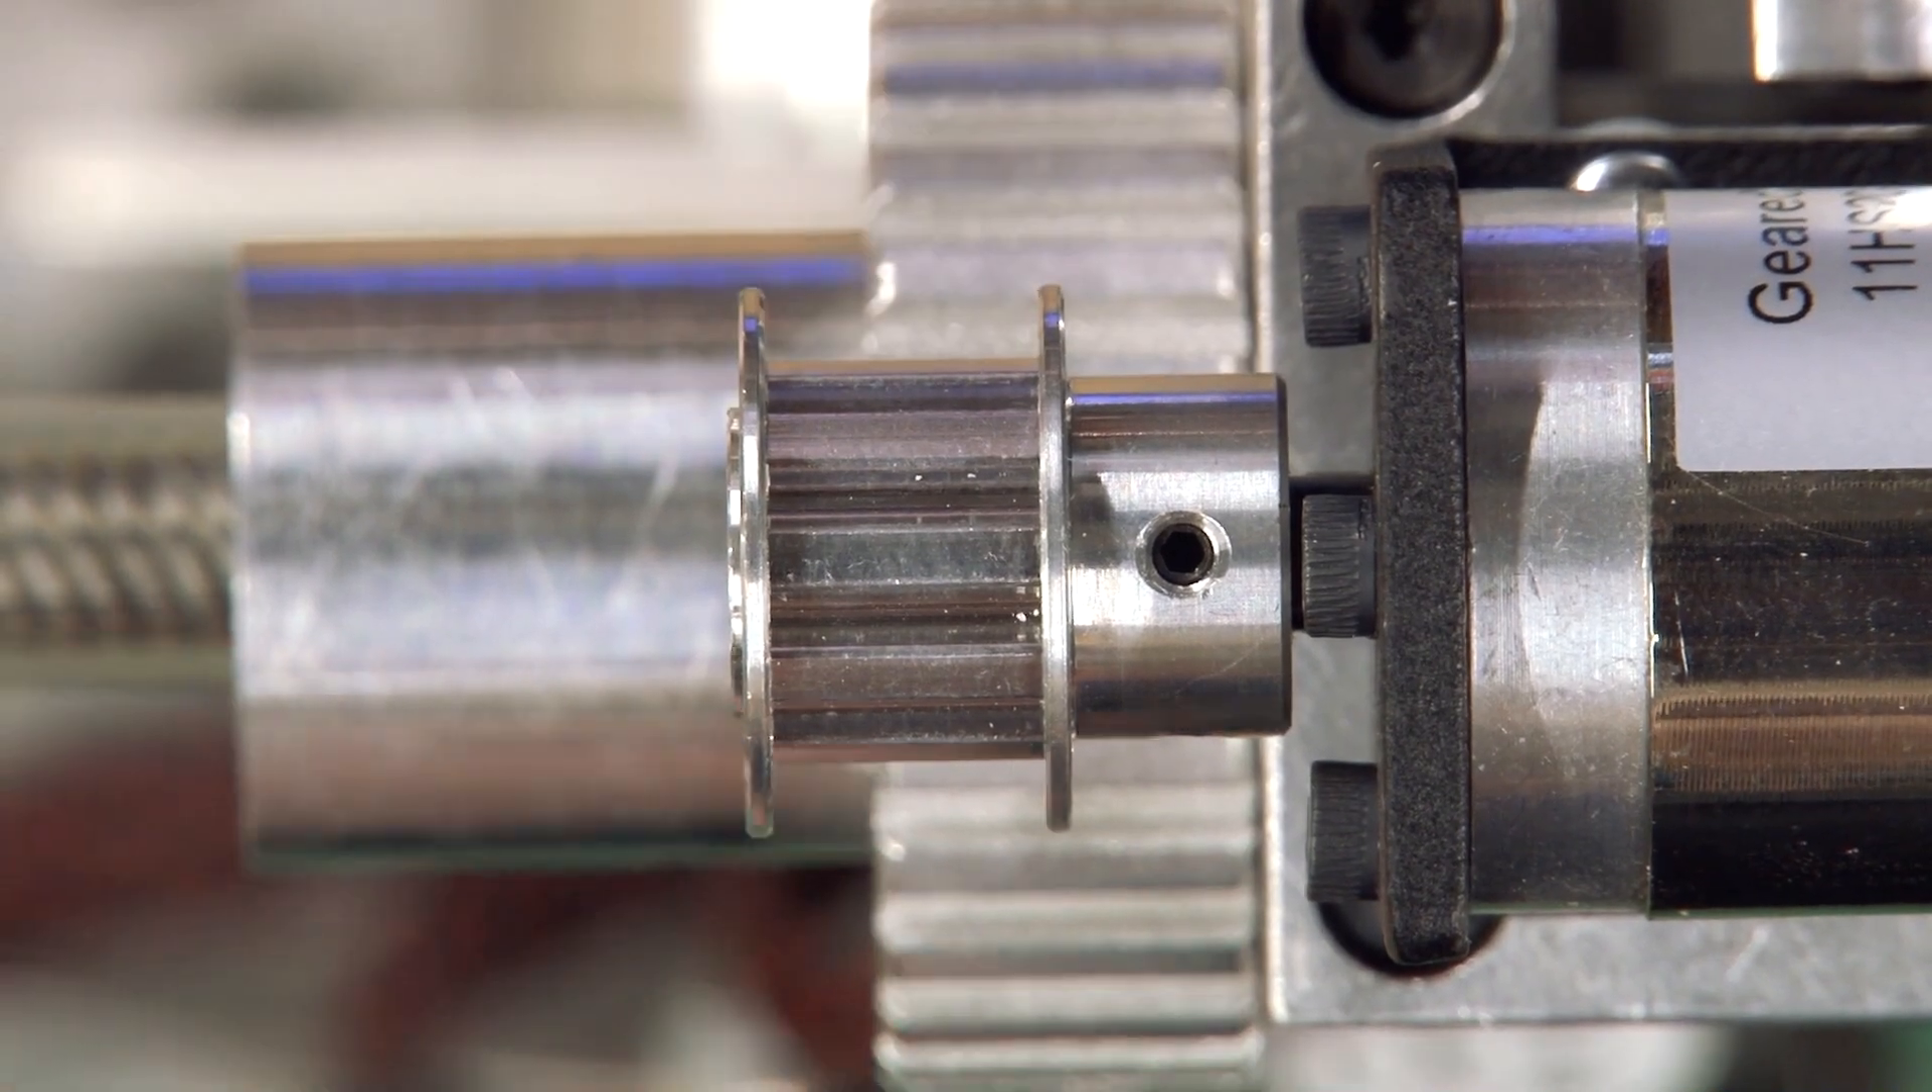So this pulley shaft, or this pulley, extends. As you look down below, you can see the big pulley. This extends beyond it. They don't line up right.